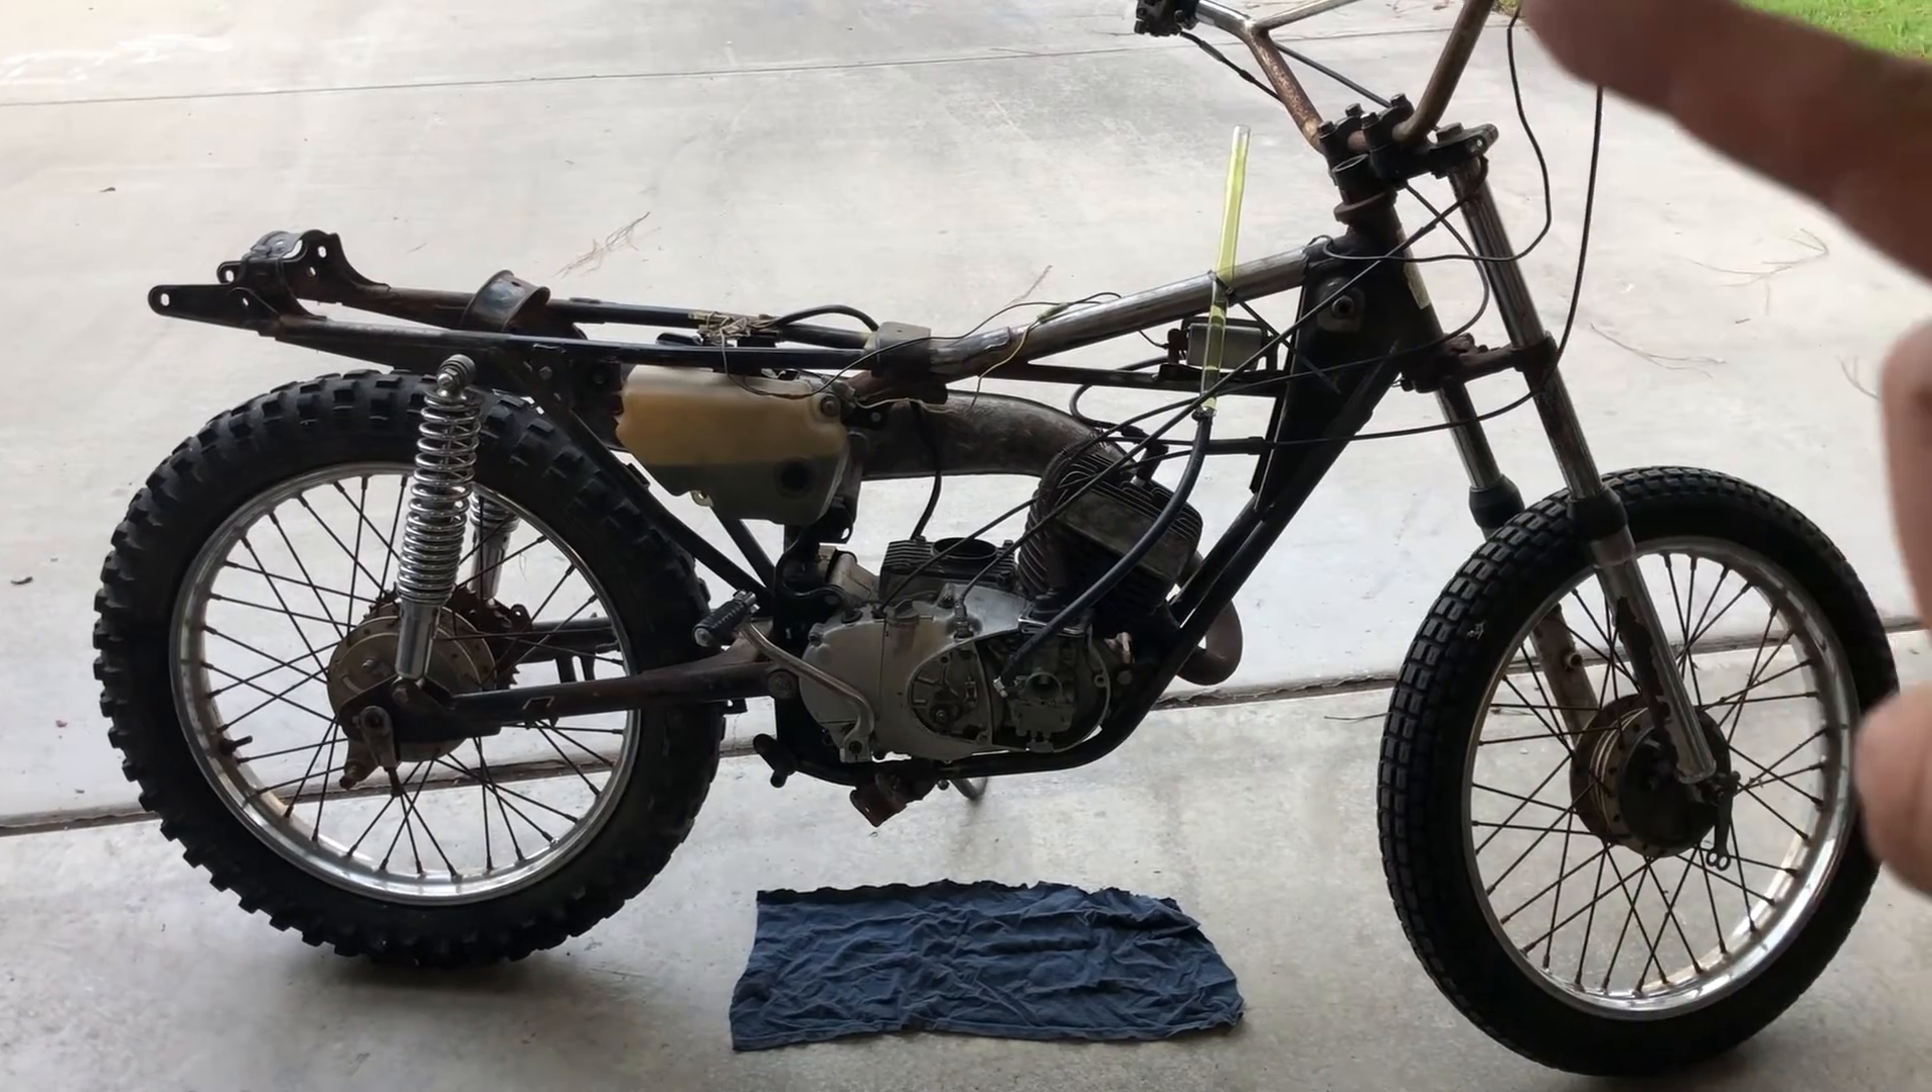I have a makeshift gas tank which is just that tube because I don't have a gas tank here yet.